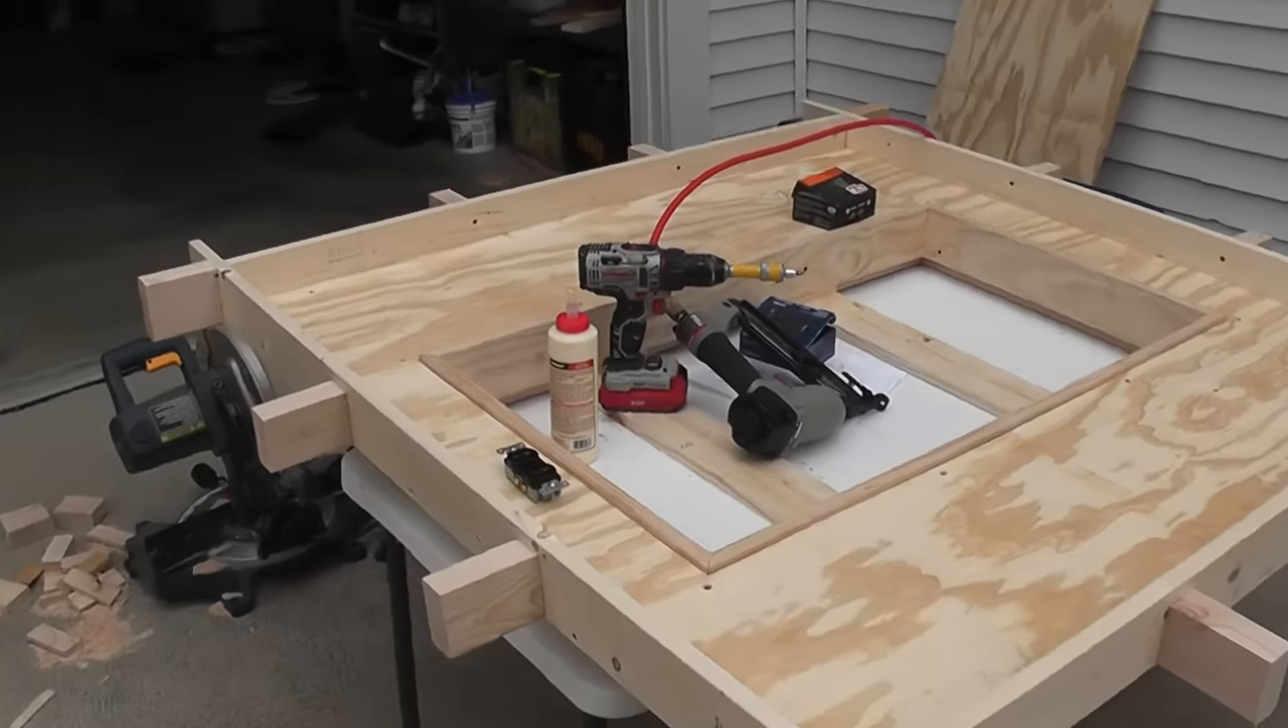So here we have pretty much all of the supports in place and screwed in.